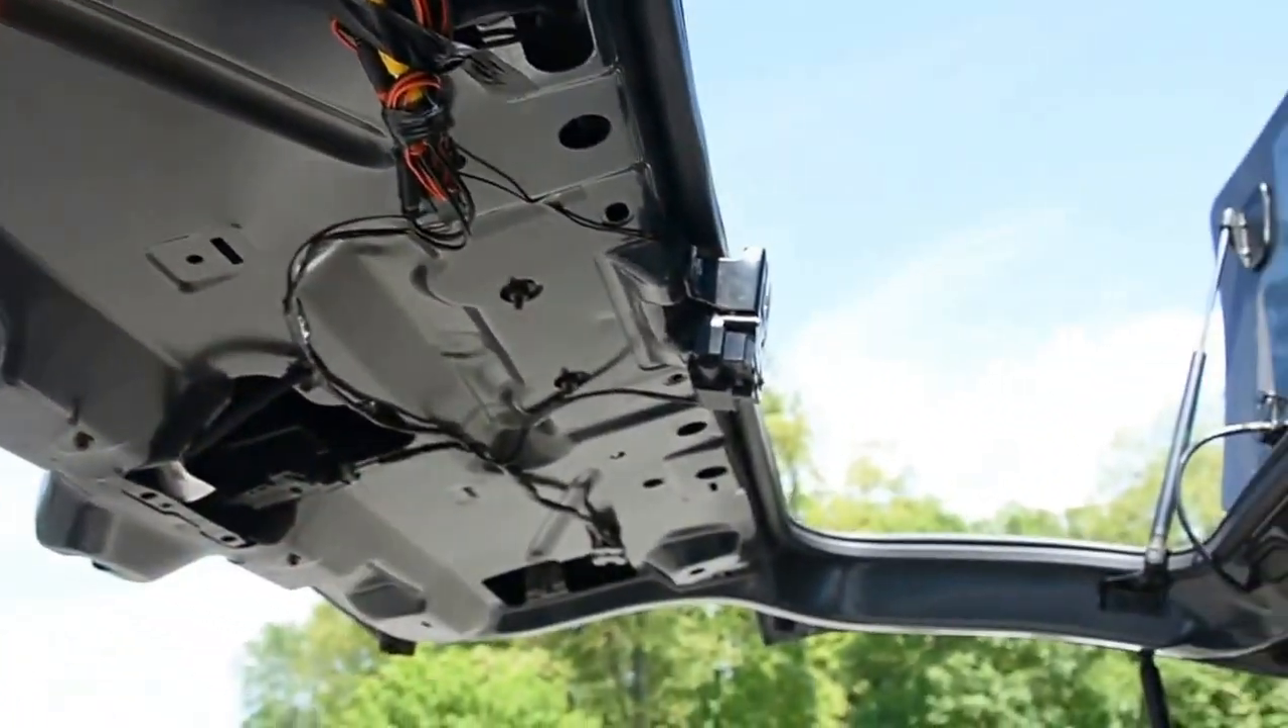So, the harness is mounted up here. Everything's run.